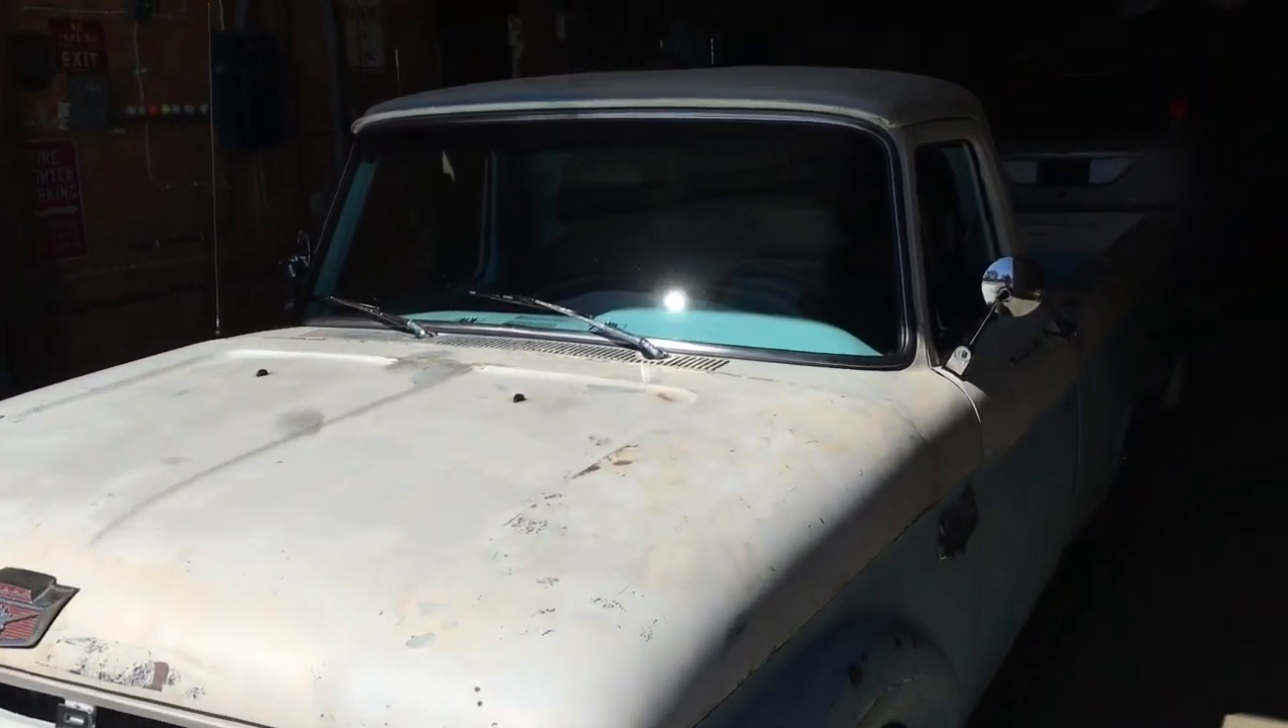Well the windshields all back in.